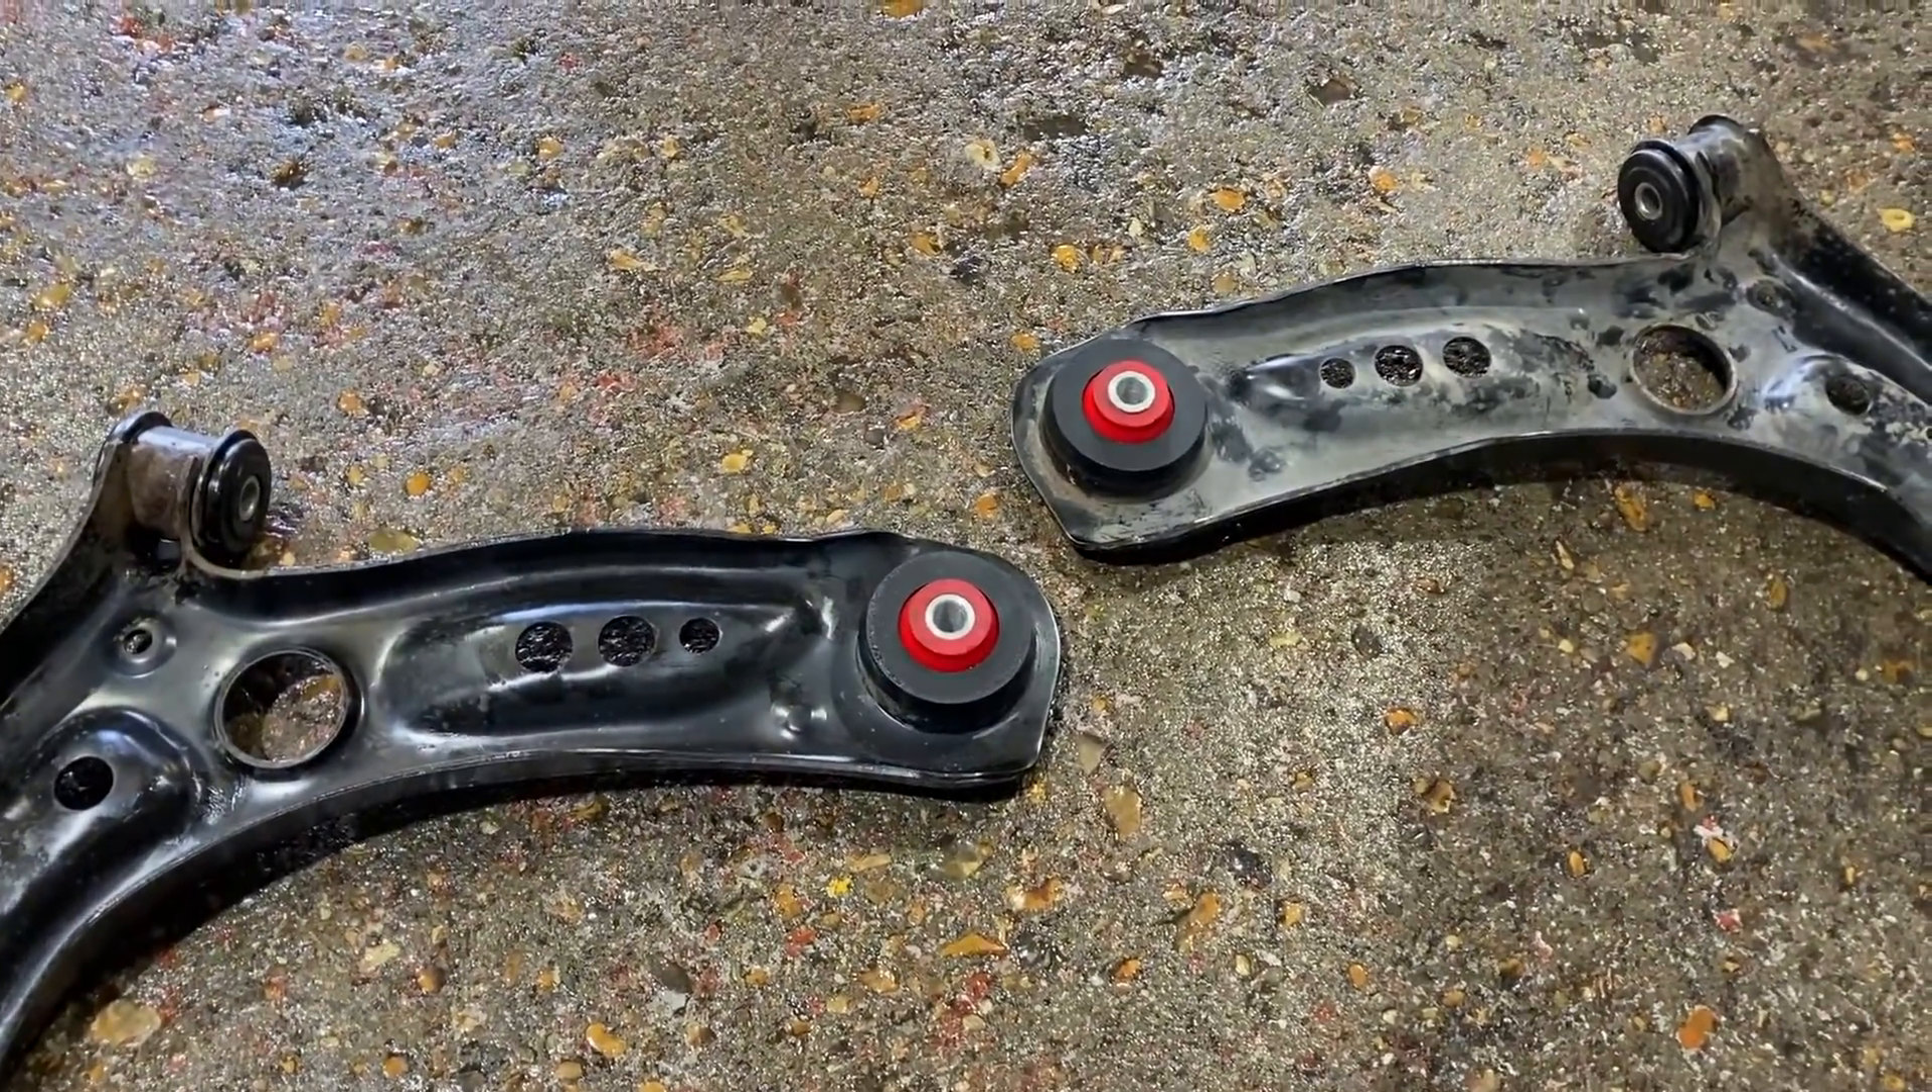And there you have our mechanical lock metal sleeve bushing installed.